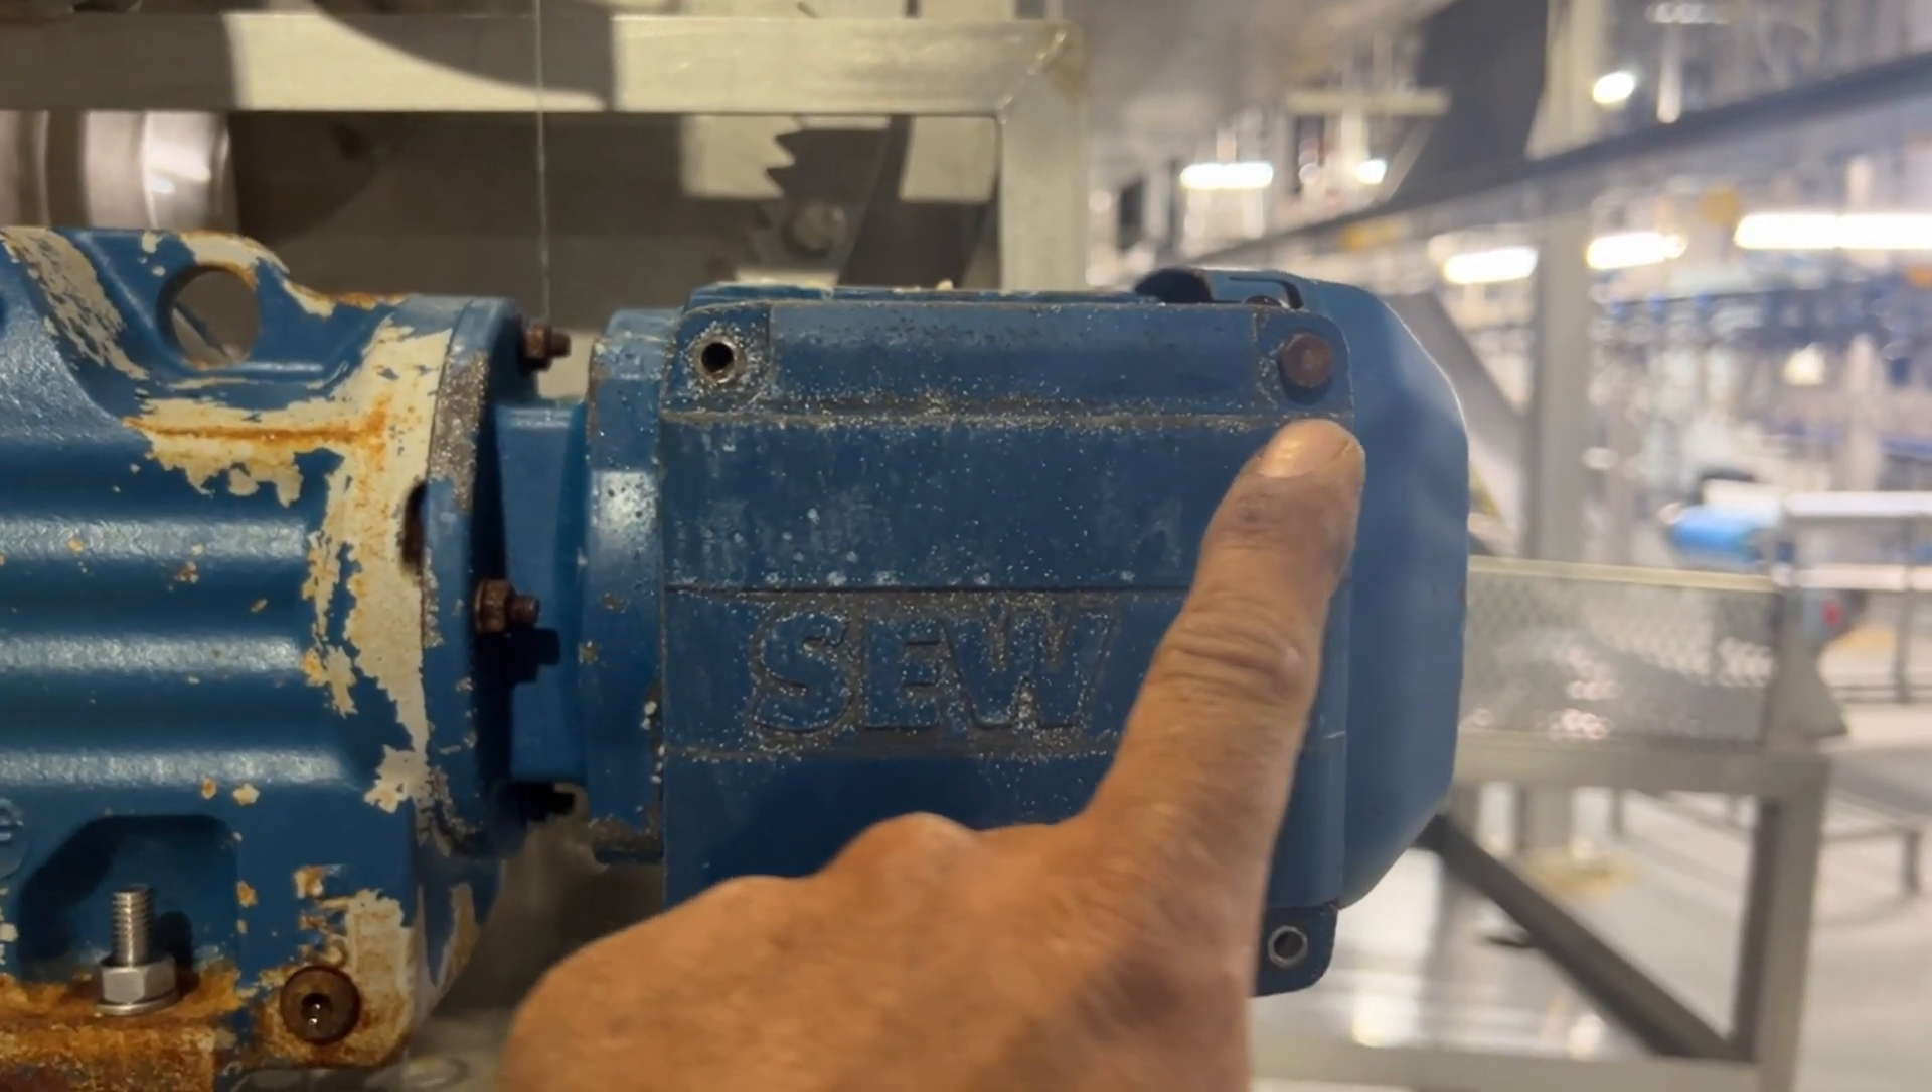I have removed all the screws. There's only one more left.